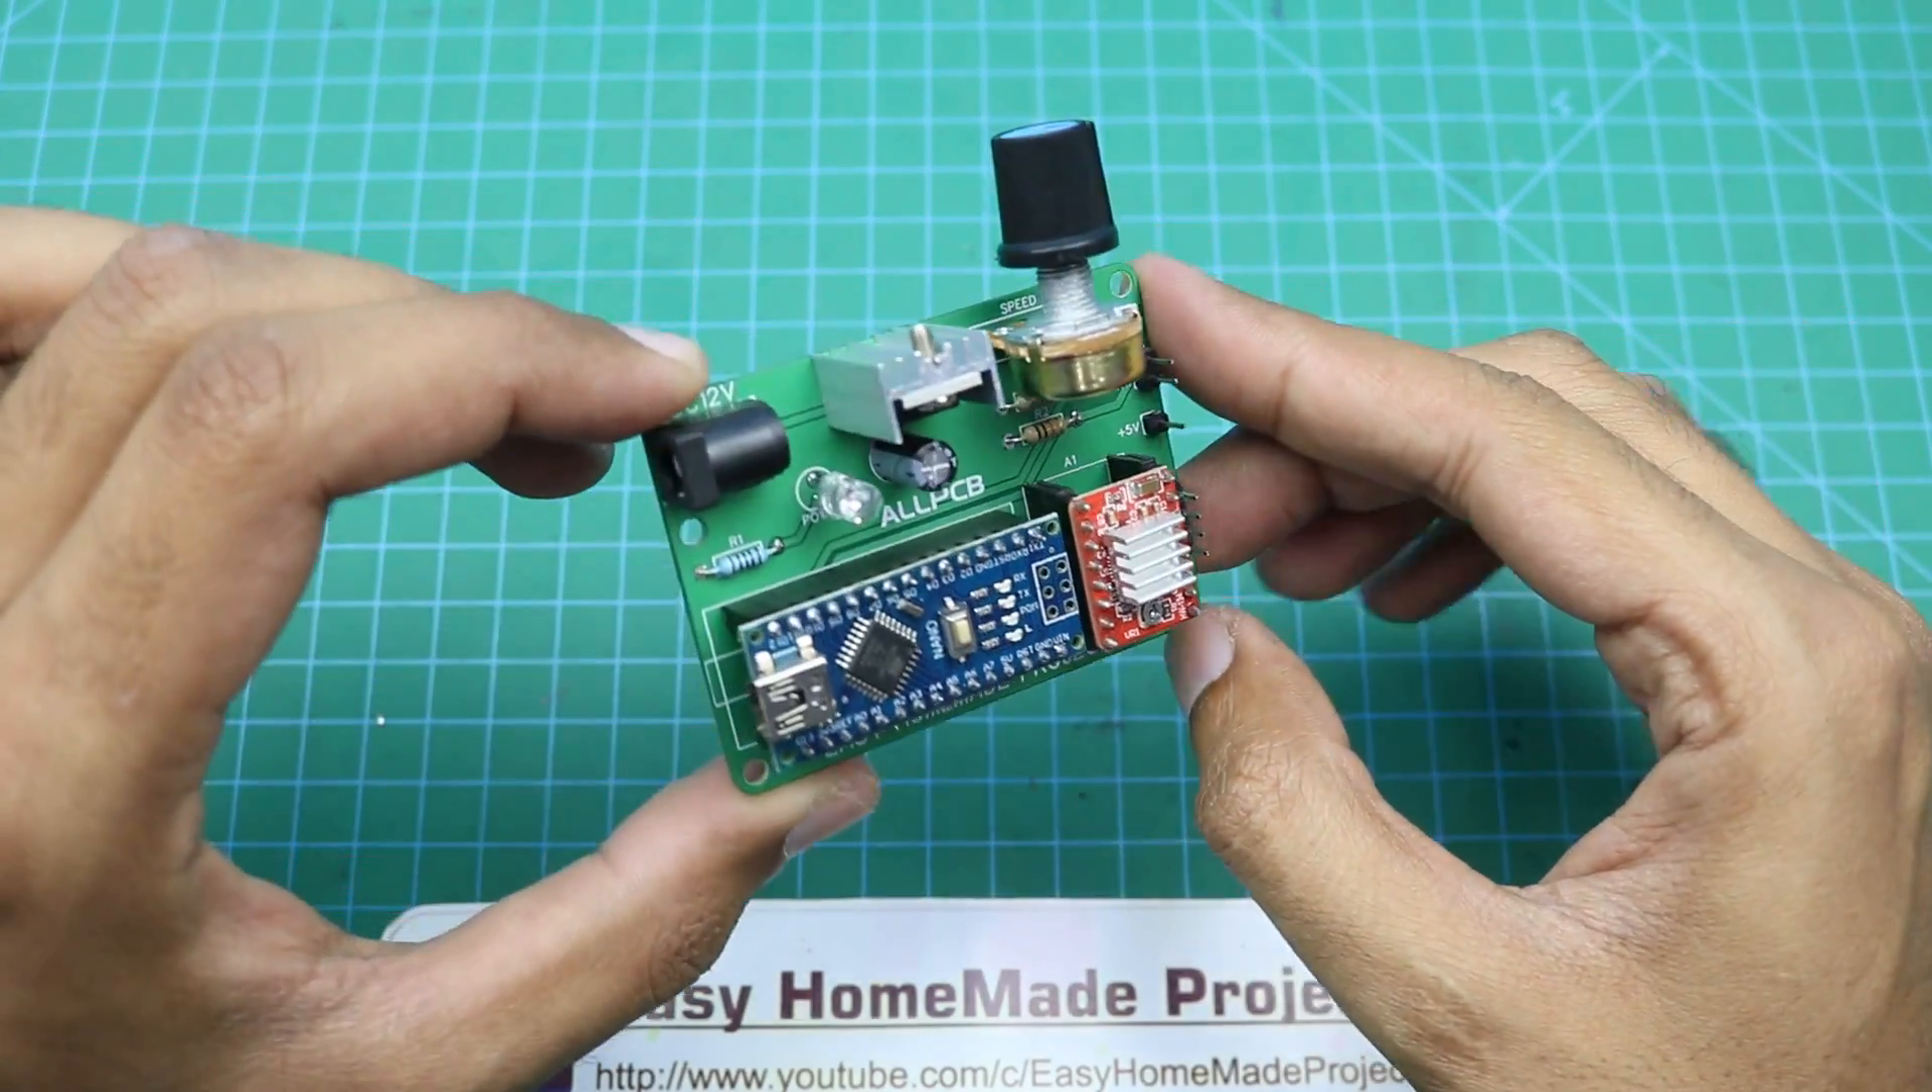Okay guys so component soldering is done and now our PCB is complete.